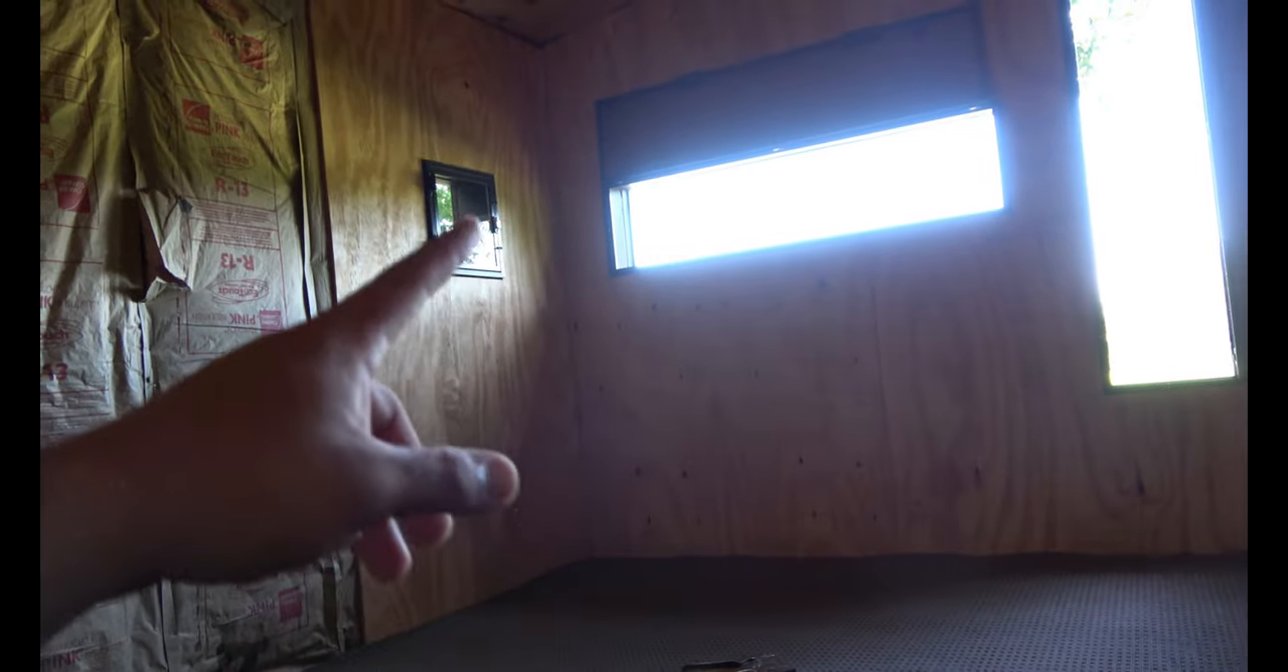We still need little shelves around the windows and stuff for all your little hunting doodads.